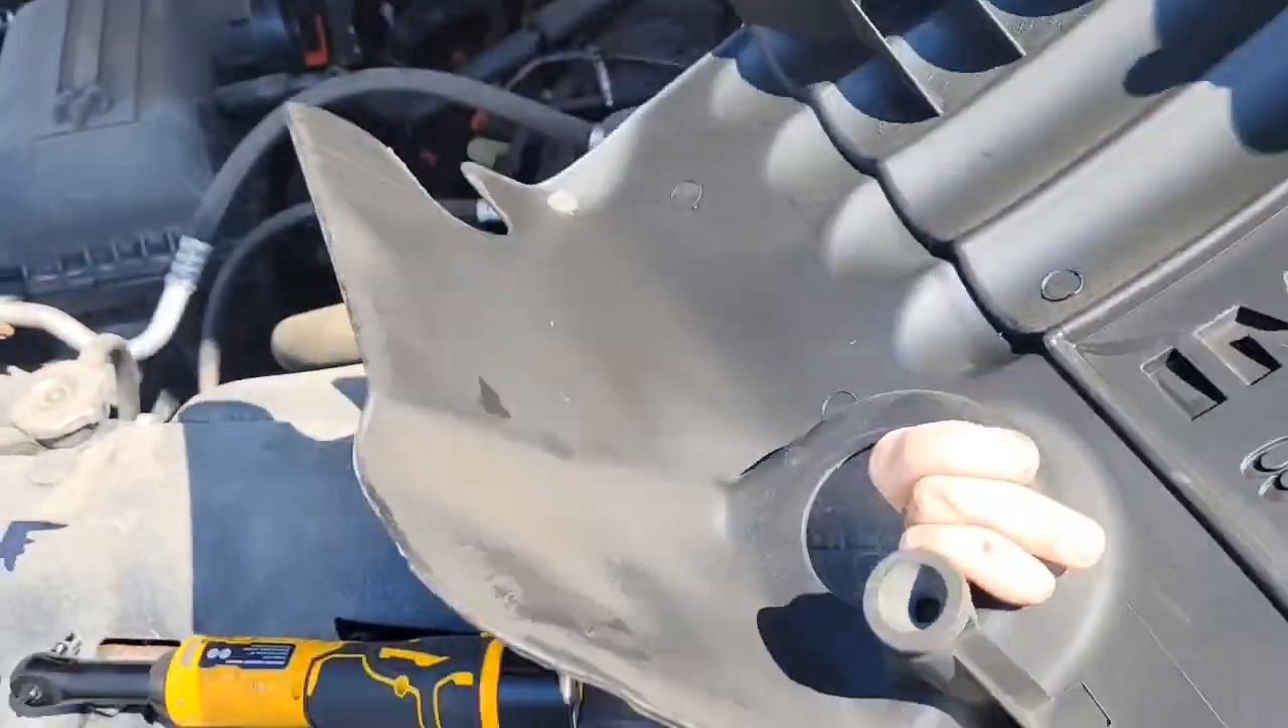Okay now we have the cover out of the way.